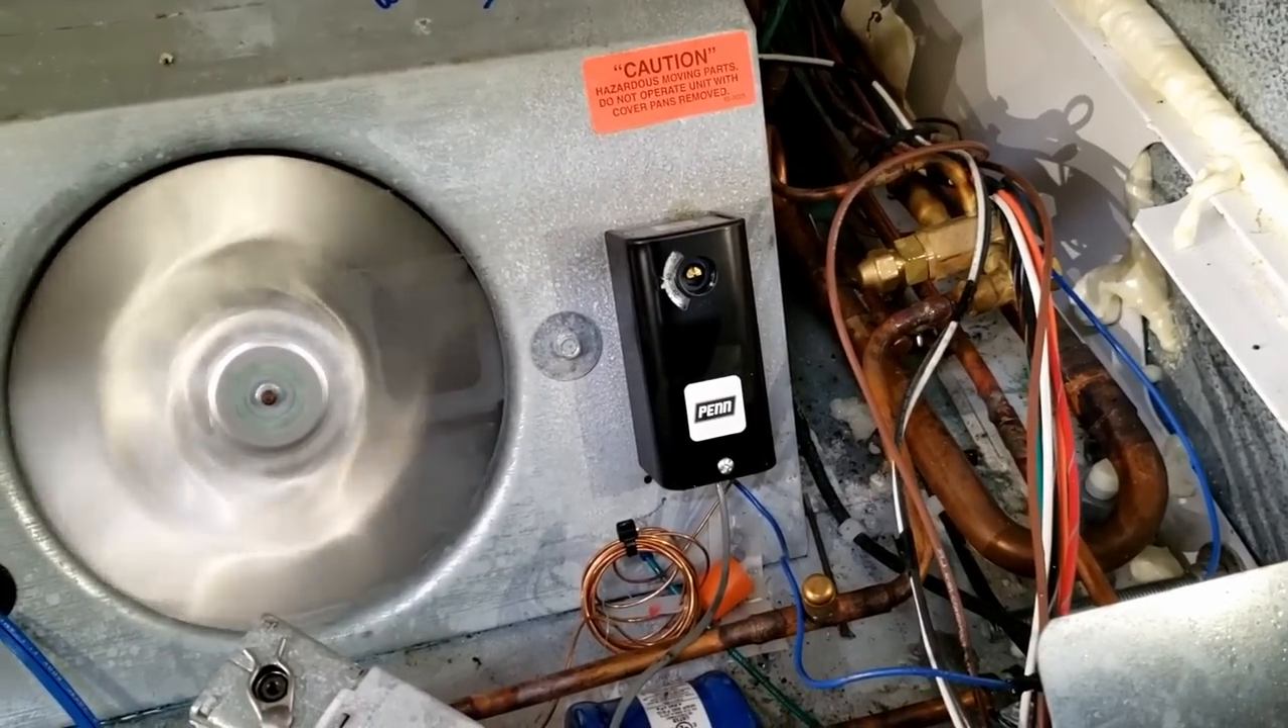All right so we got the new thermostat on there.